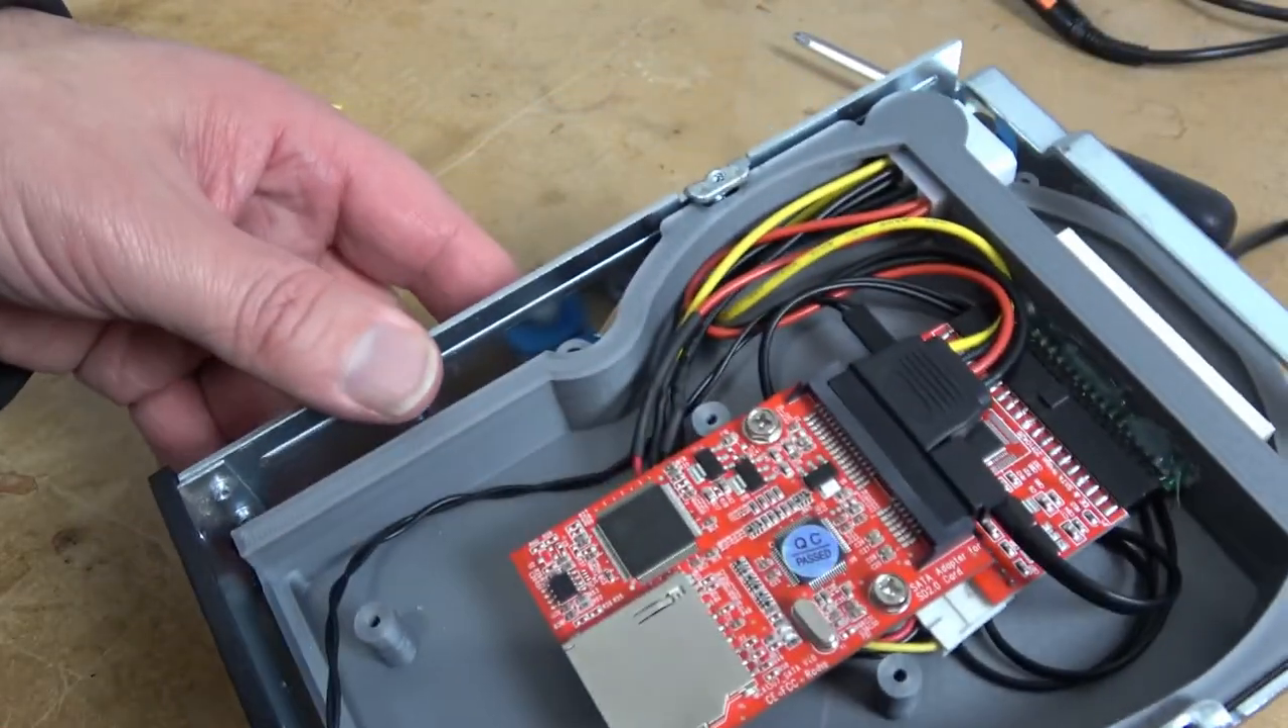There we have all the electronics installed.